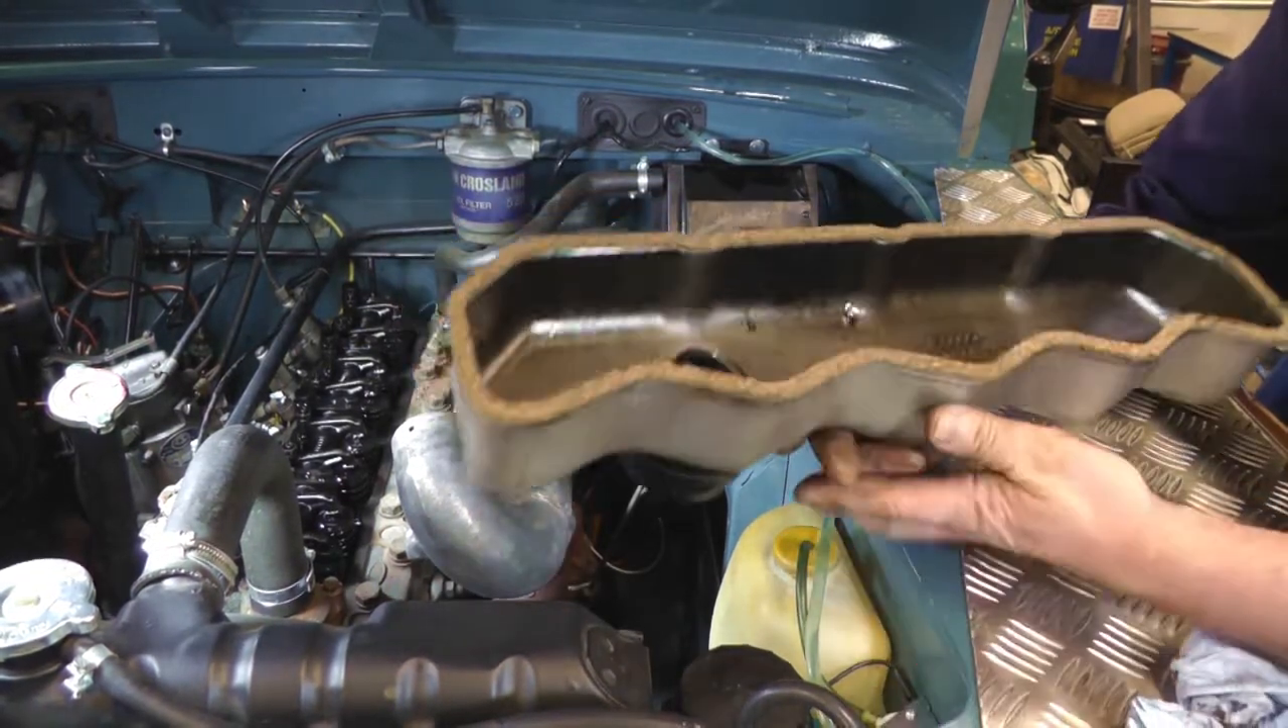Then I've just put the gasket in place, and I've just laid it on a flat surface so it's nice and stuck on there. So when I refit it, the gasket doesn't fall off.